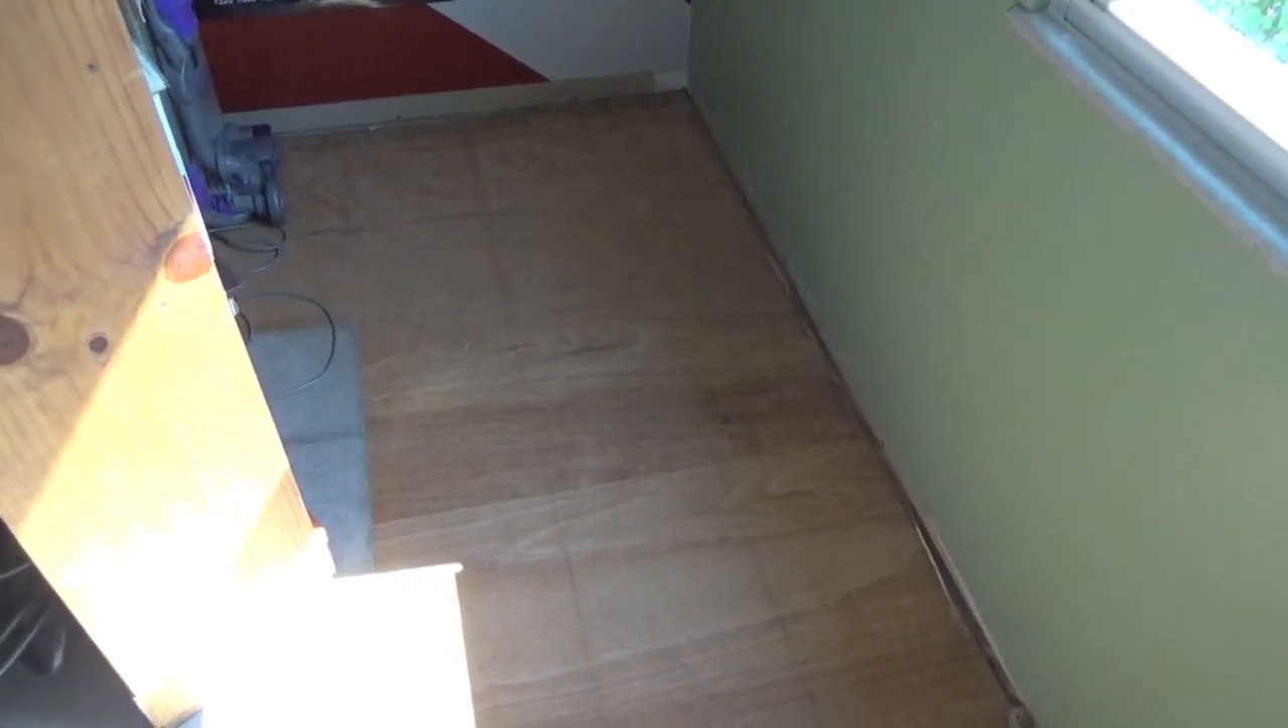You can see how I have pulled up all that old linoleum tile.